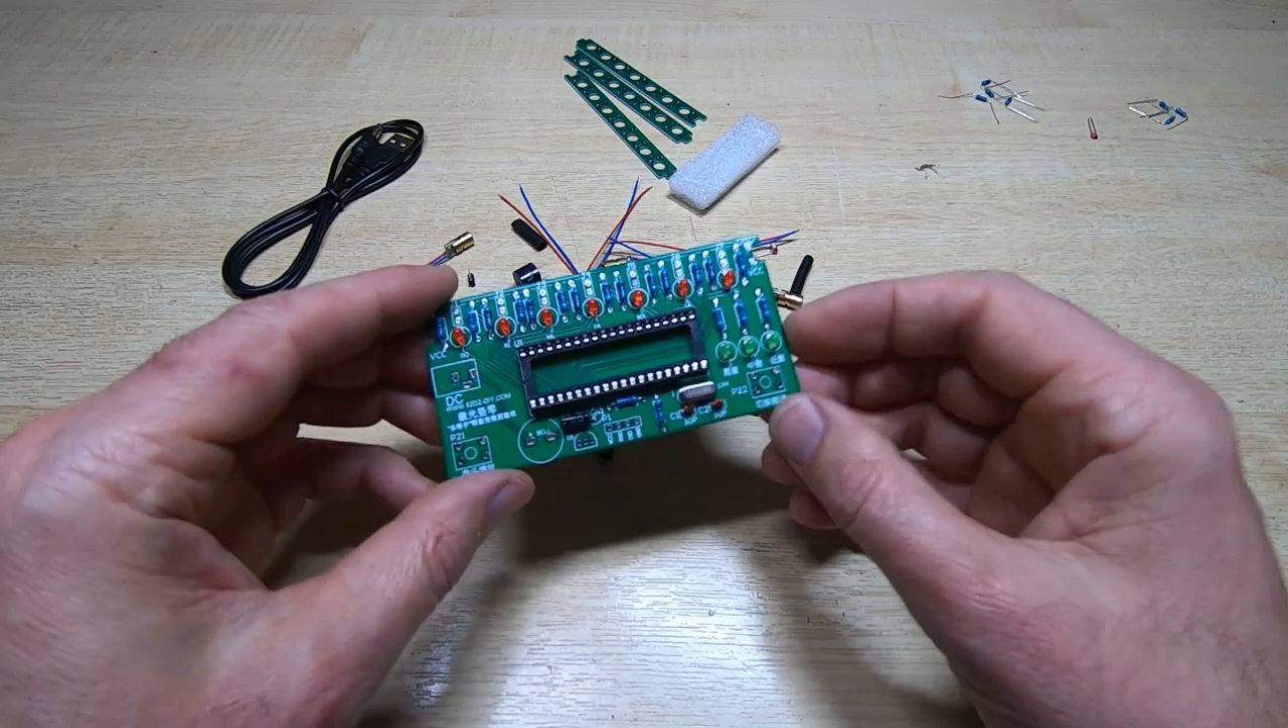Okay so that's all the LEDs fitted.